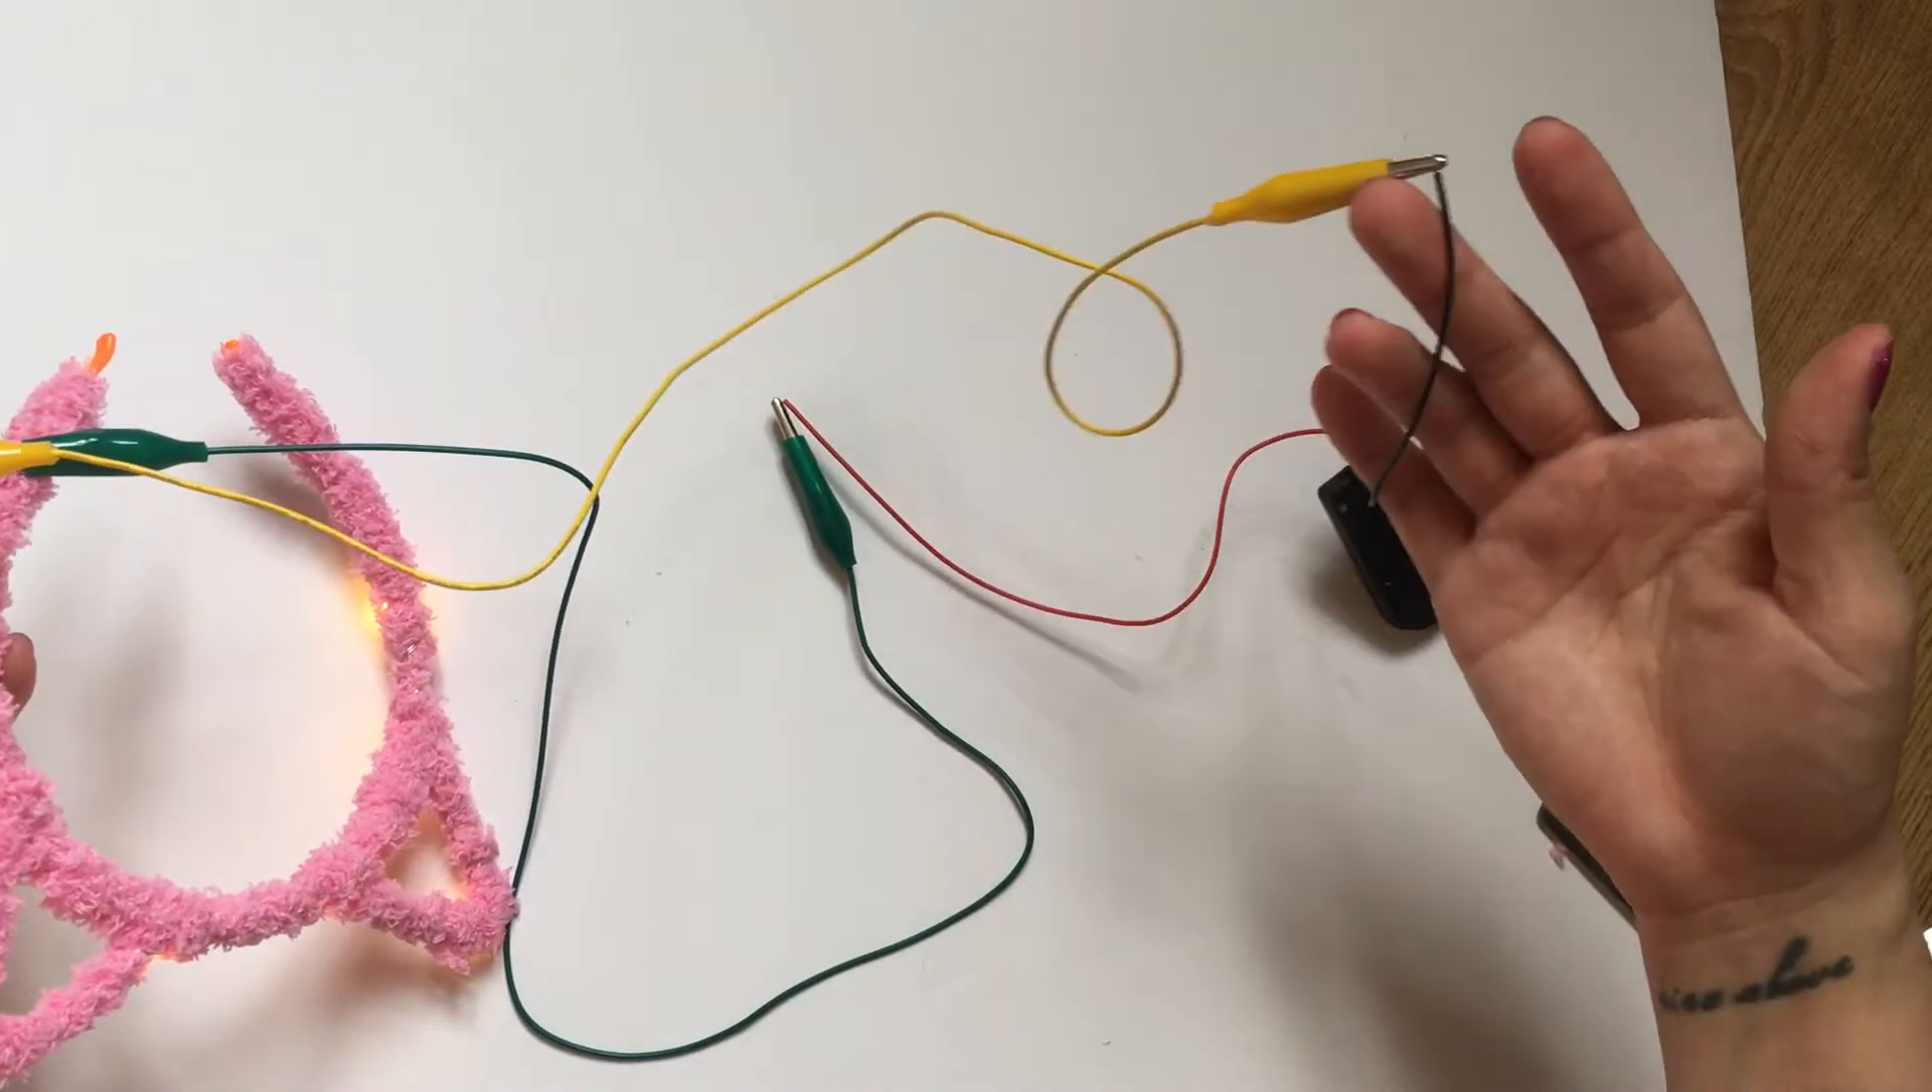The yellow crocodile clip is attached to the black wire of the battery holder.